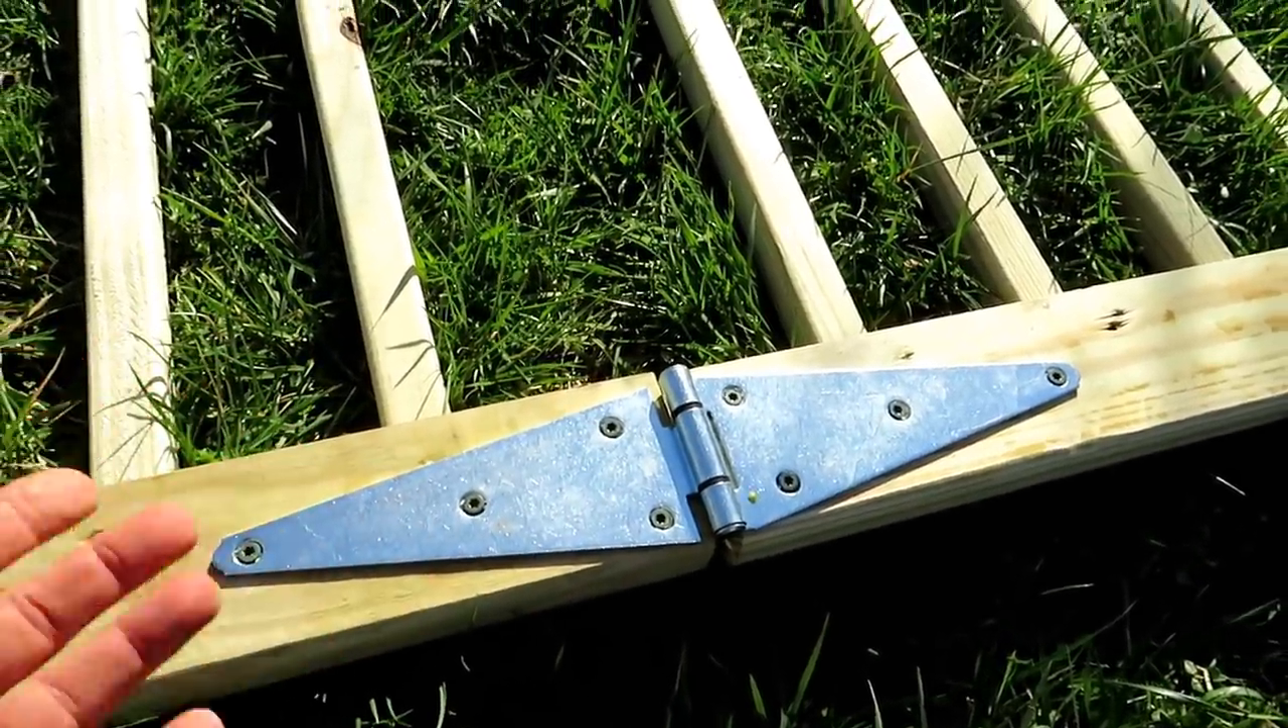Make sure you get eight inch heavy duty hinges. They're all screwed in.